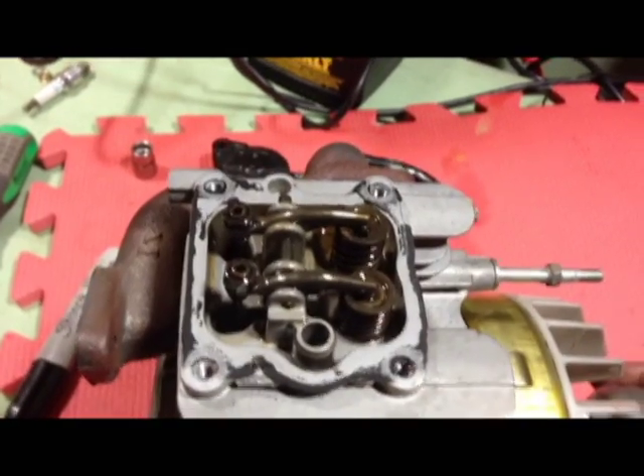Alright, I've got the valve cover off of the Honda EU 1000i 1 .8 horsepower Honda motor.